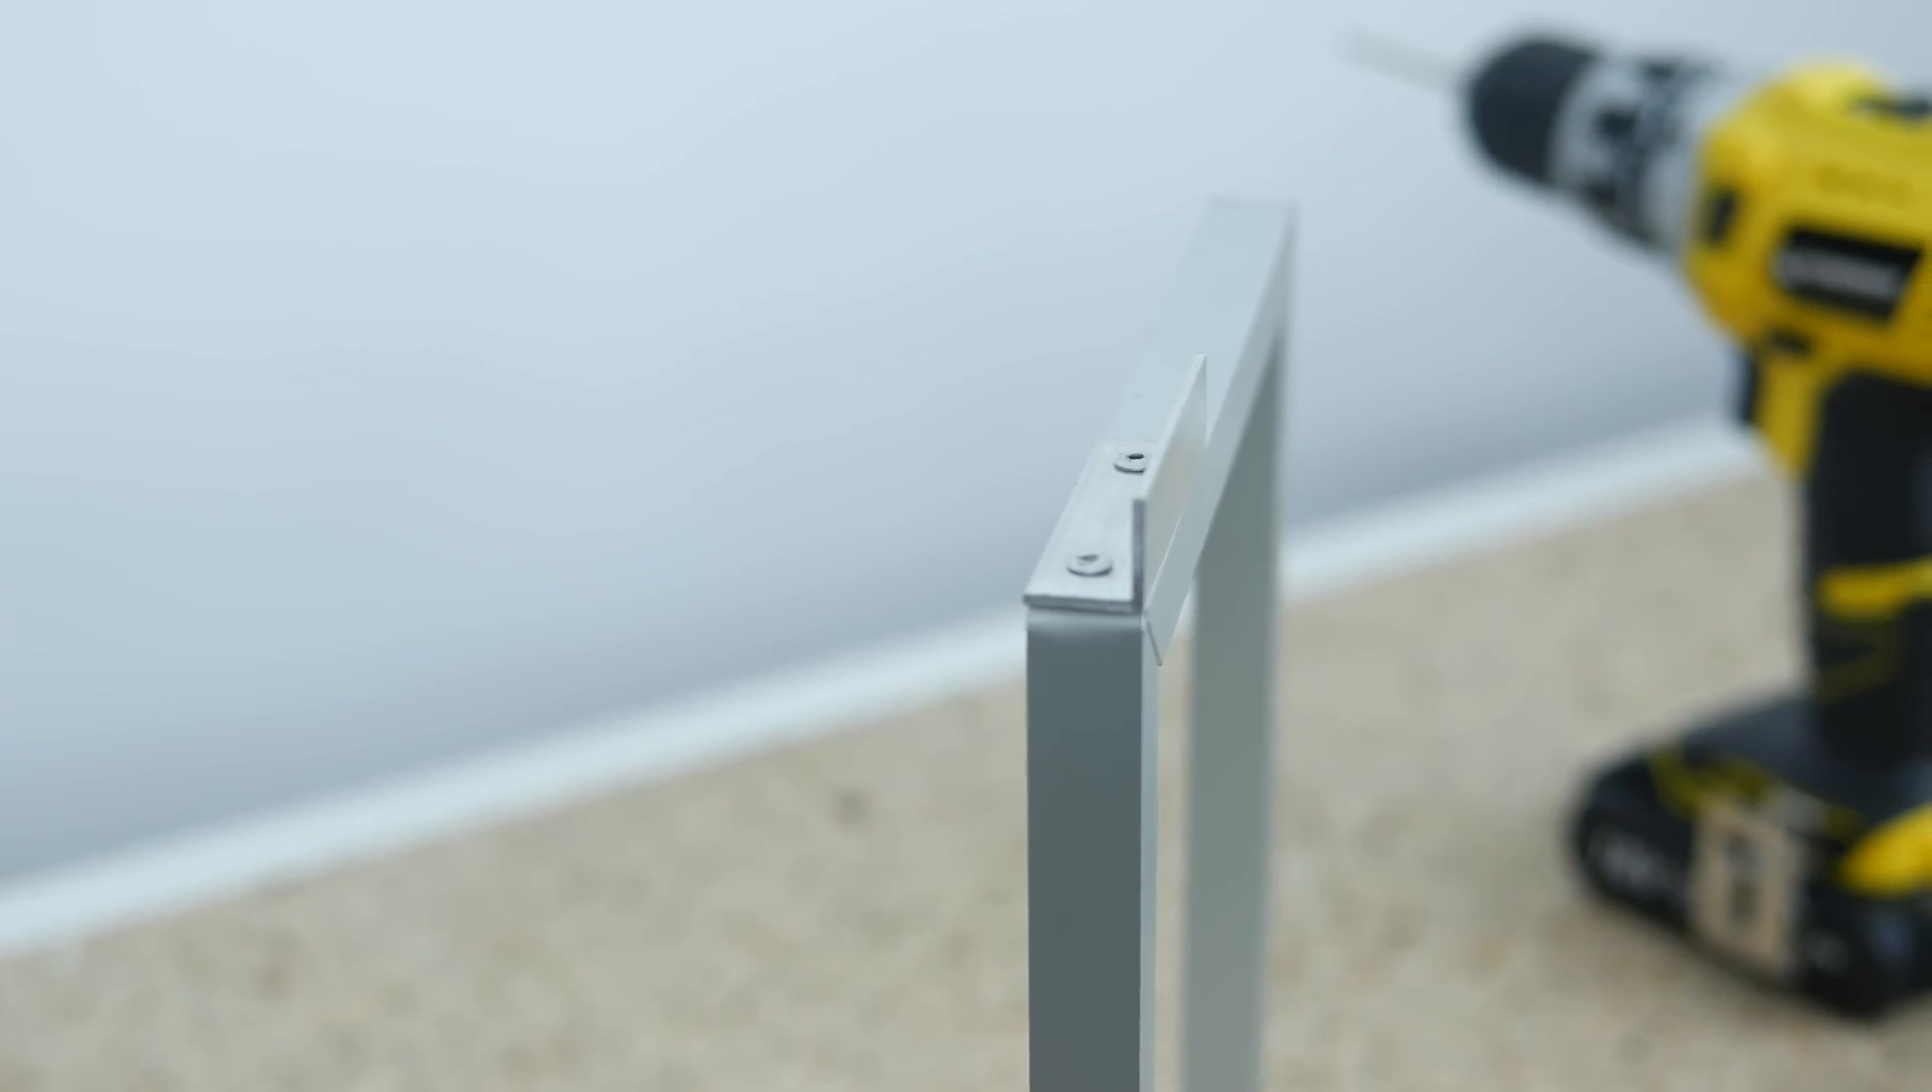A short piece of small 15x15mm angle bar attached to the frame with two rivets was exactly what I needed.